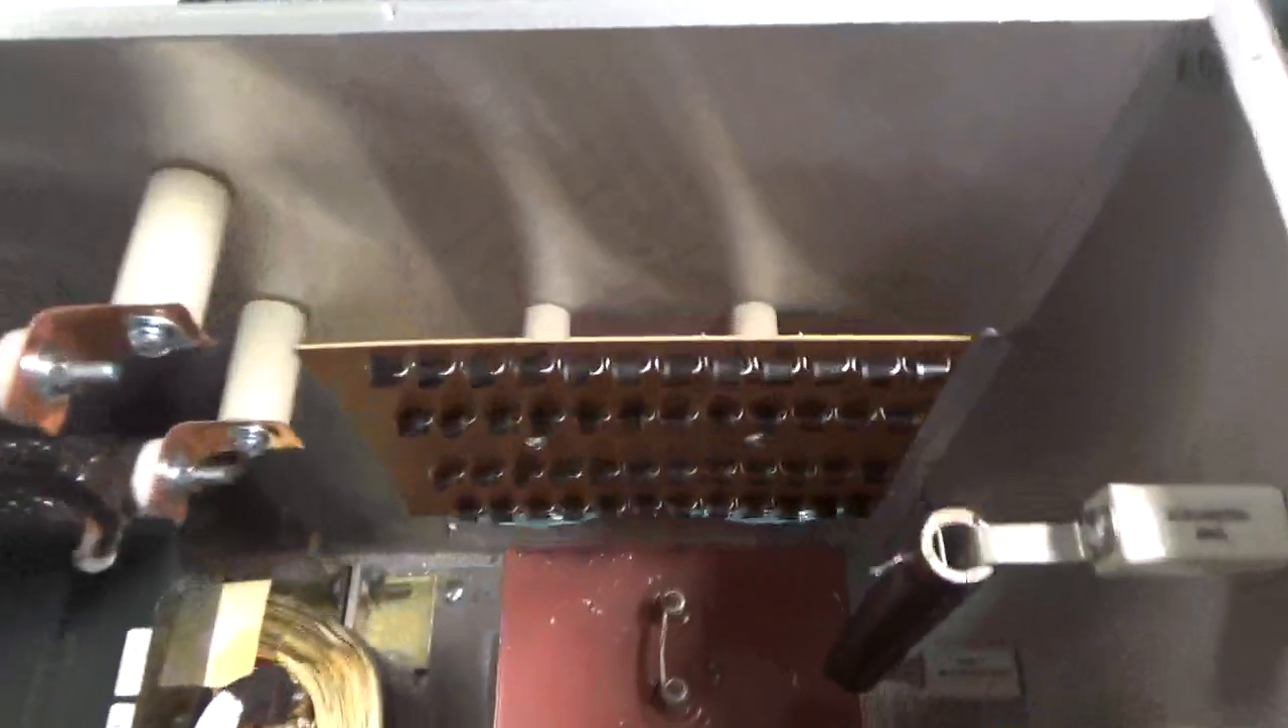Got the high voltage board installed. It's on standoffs.